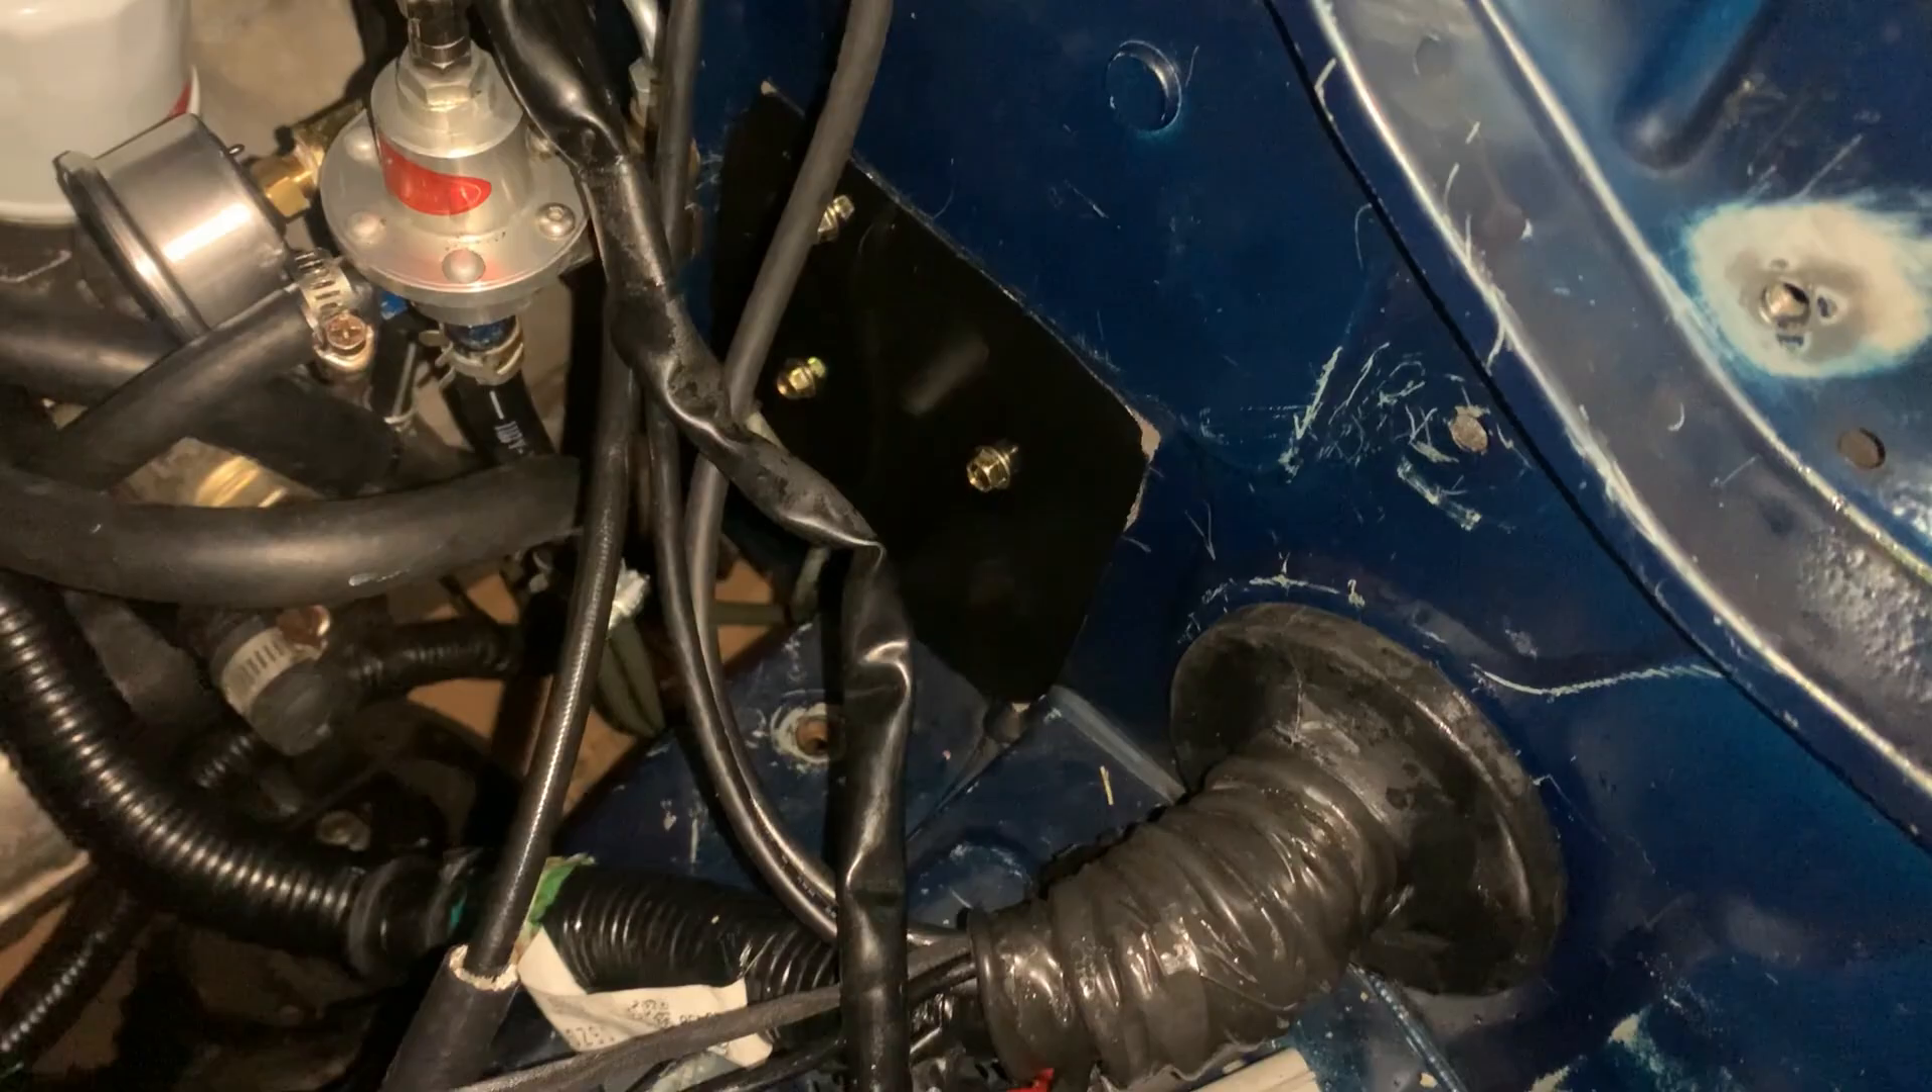There's the firewall plate that i got installed so definitely better than a giant hole there.